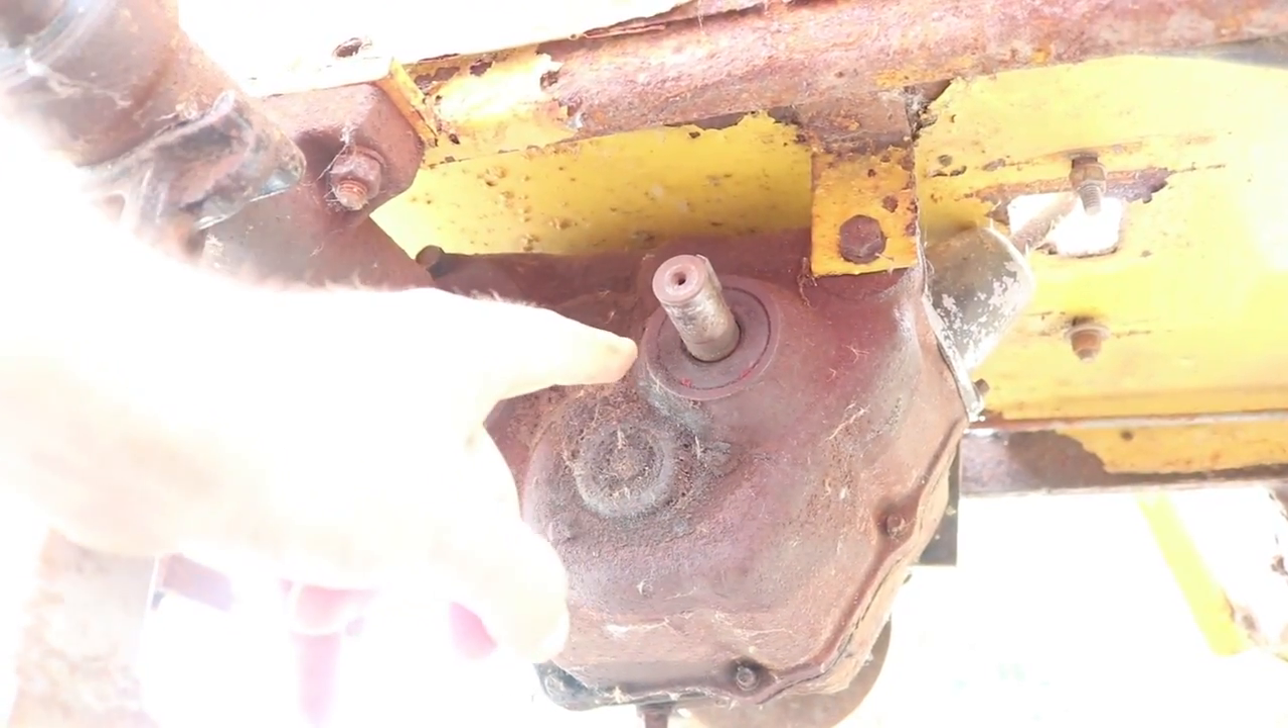So under the tractor, I already pulled the original V-belt pulley off of the driven shaft in the transmission.